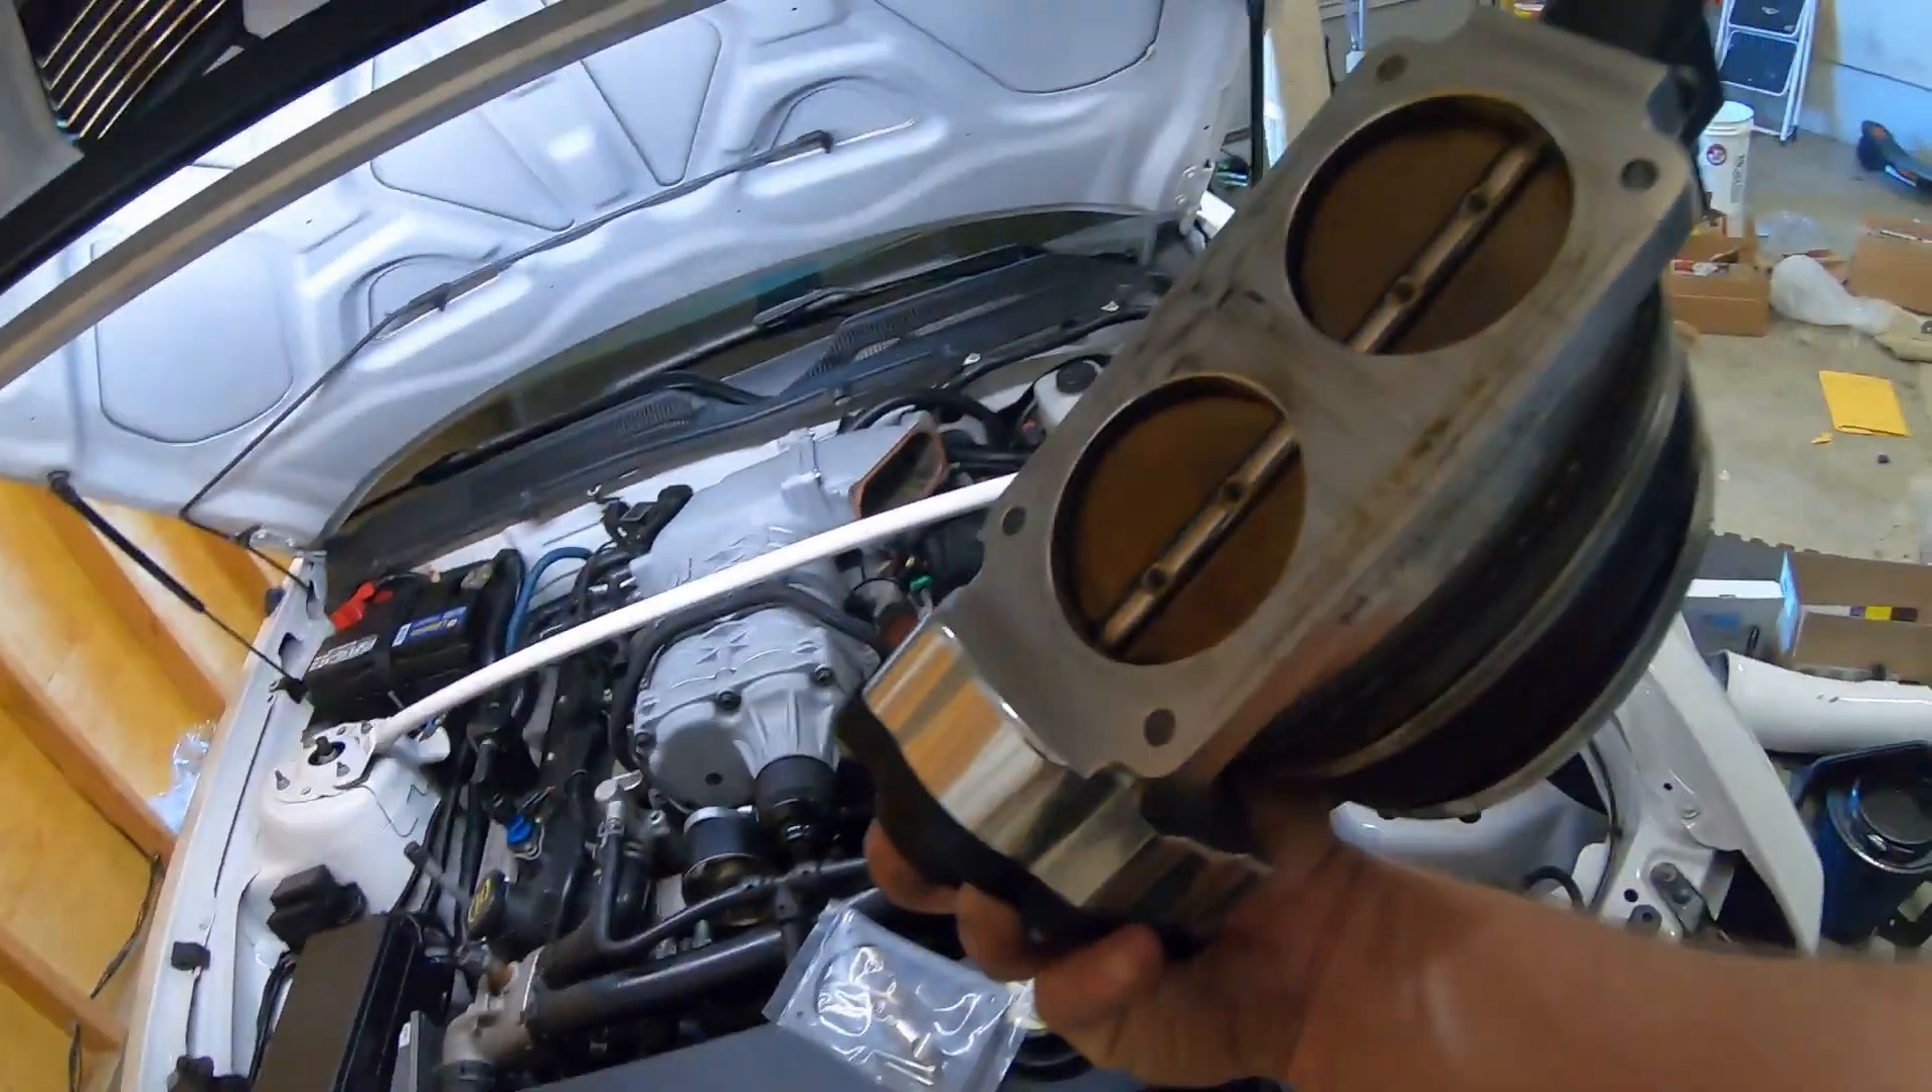All right, so as you can see, we got the Cobra Jet Twin 65 off.